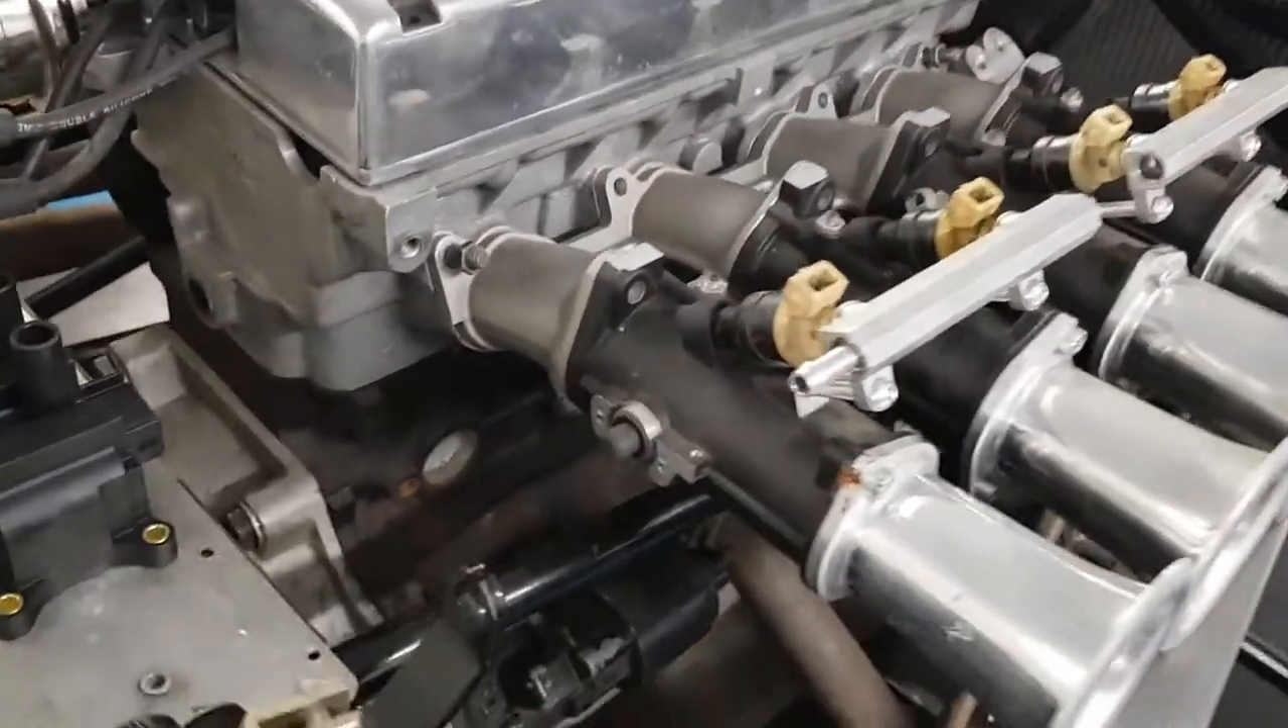And so there's the mock-up motor all back together. We've got the throttle bodies on.